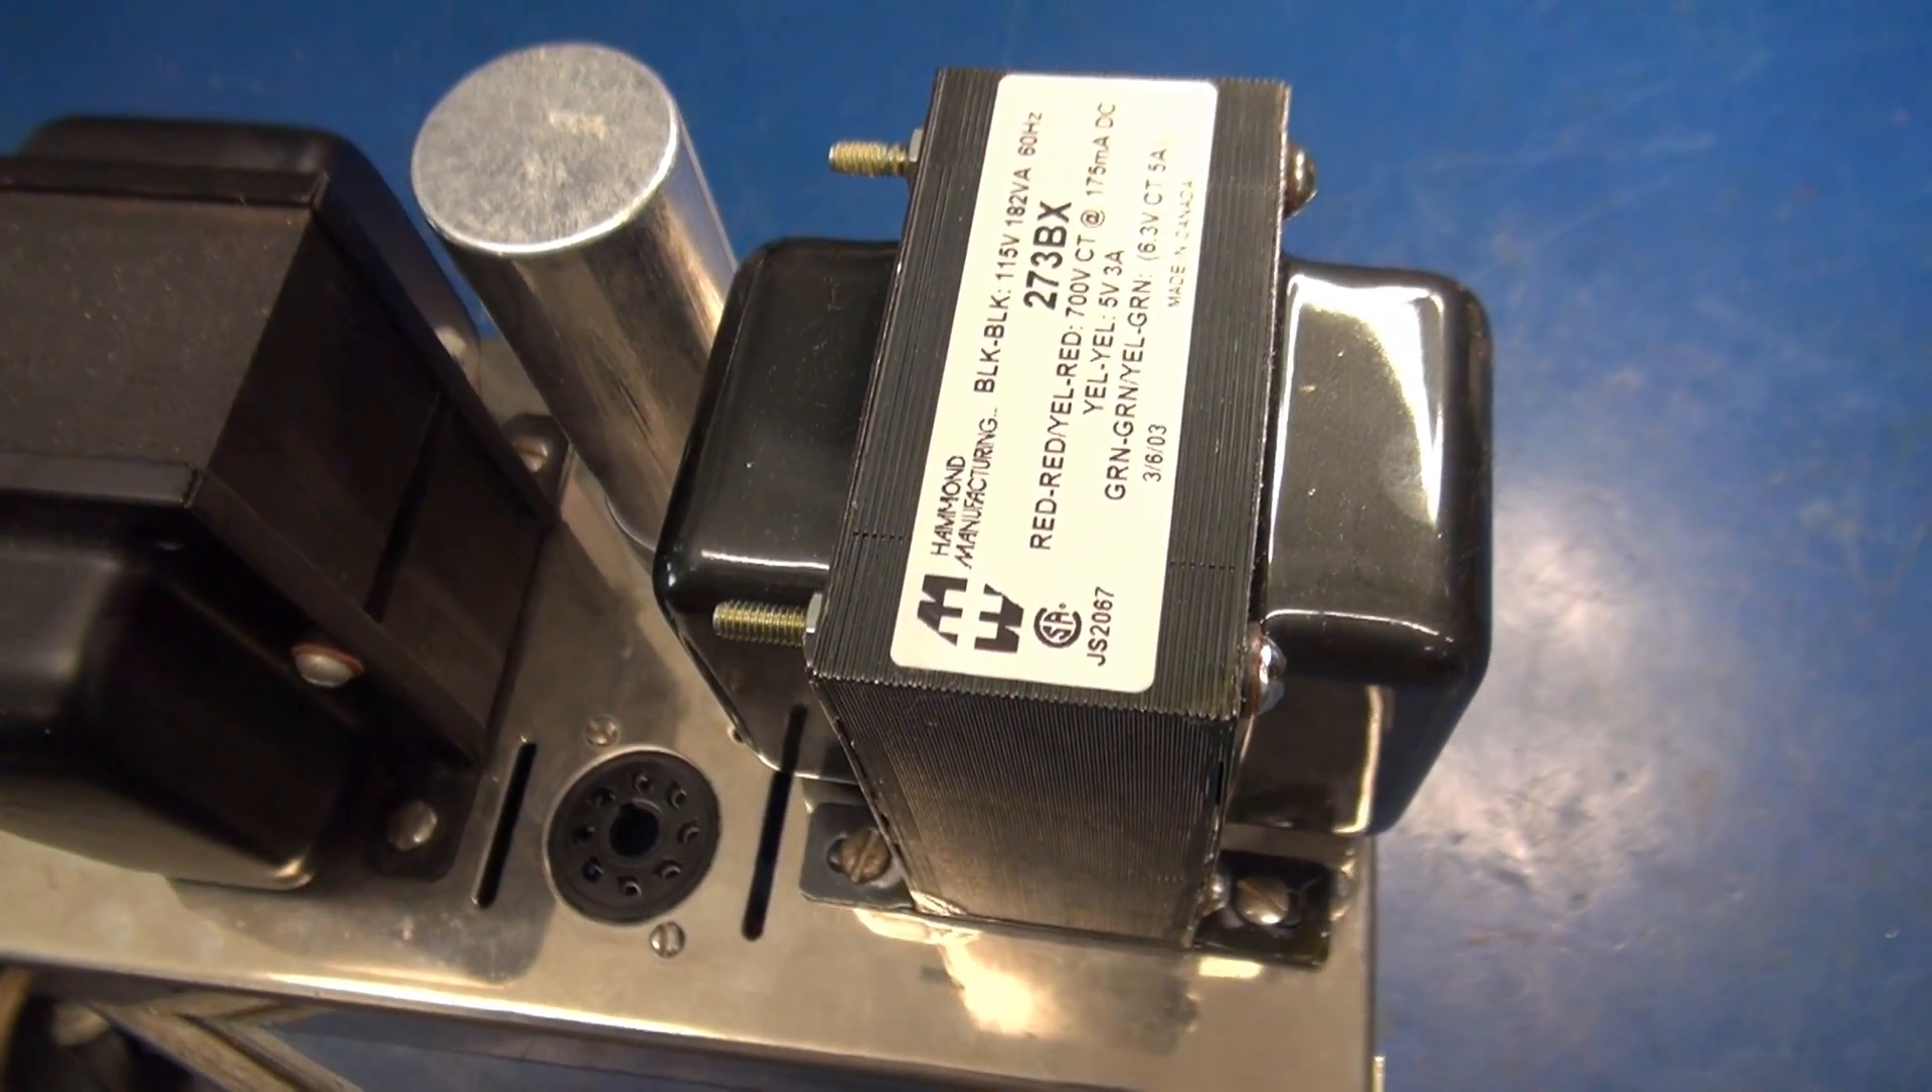There is the Hammond transformer mounted in the place of the original.